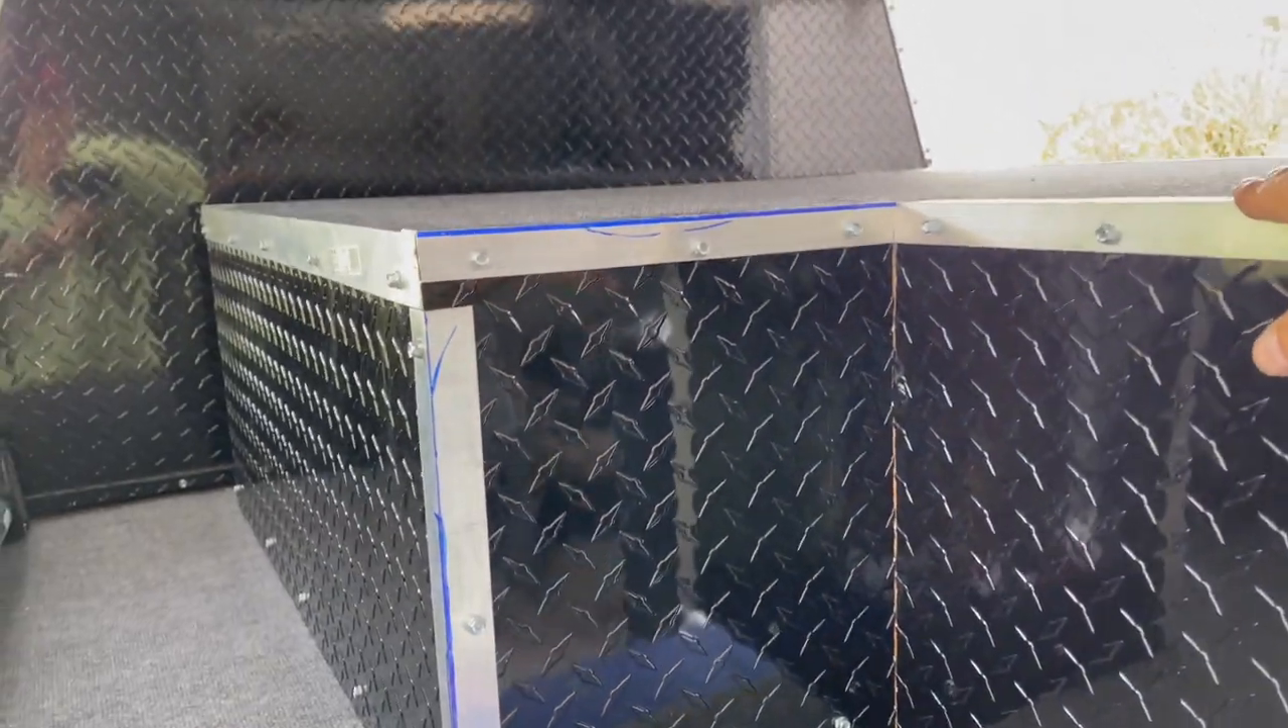I put the diamond plating on the sides and I put some of these corner brackets on there.